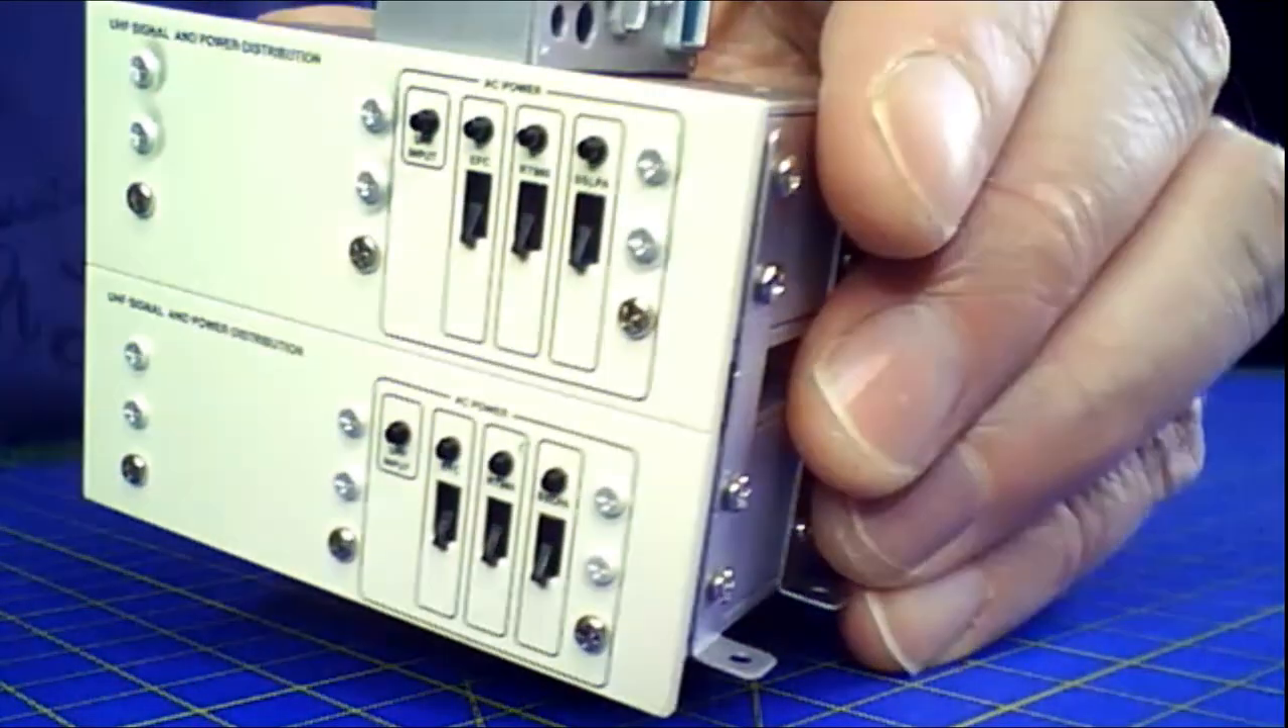Those switches are now in as well.